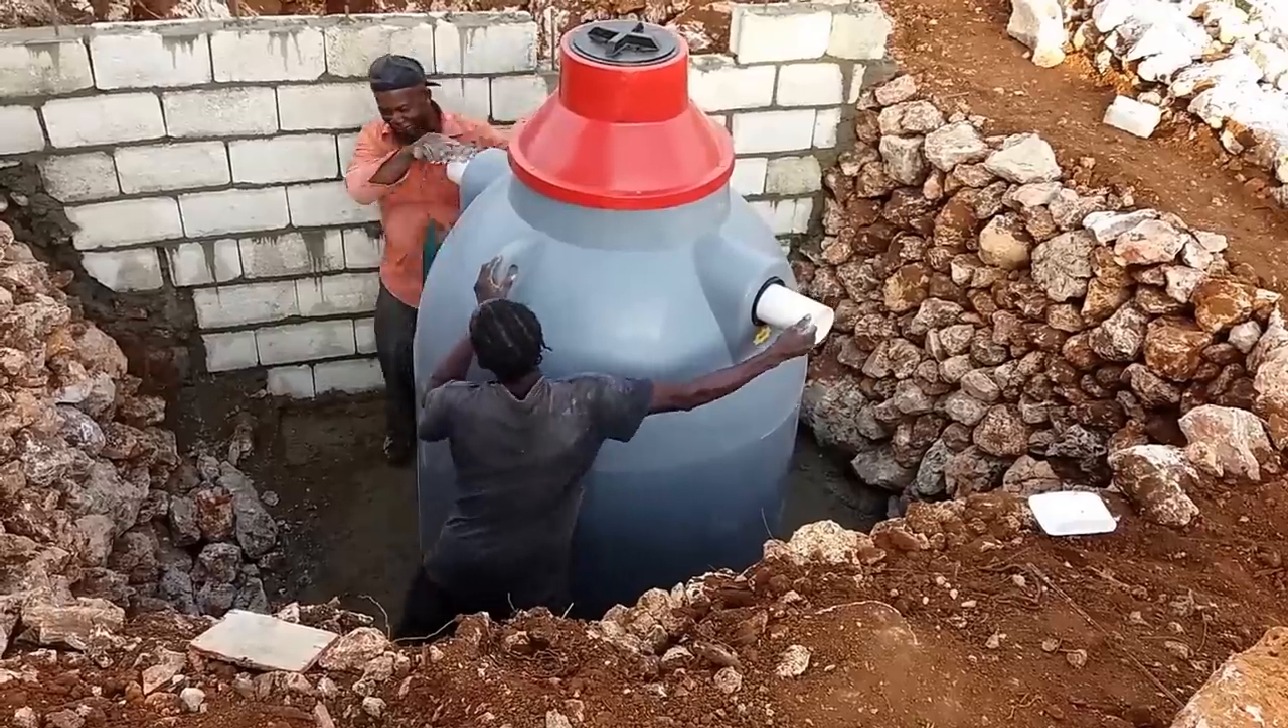As you can see now the tank is in the hole now.